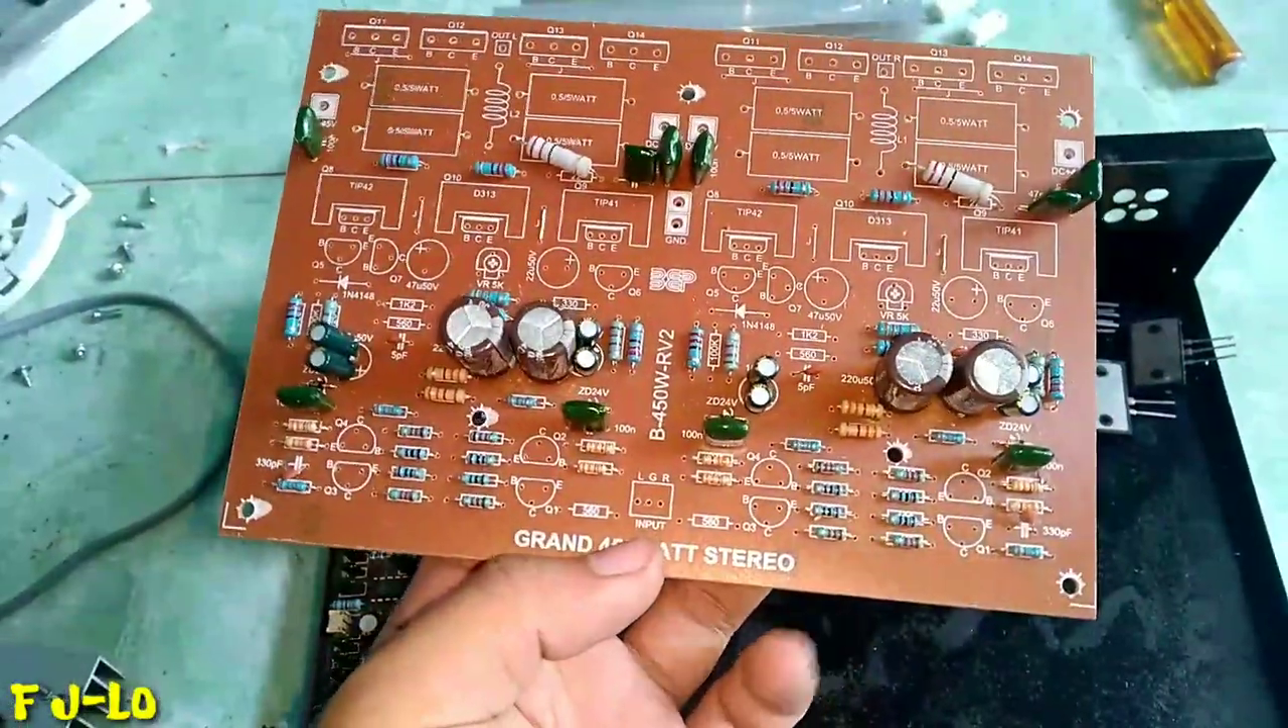Ini belum selesai Transistornya belum saya pasang.